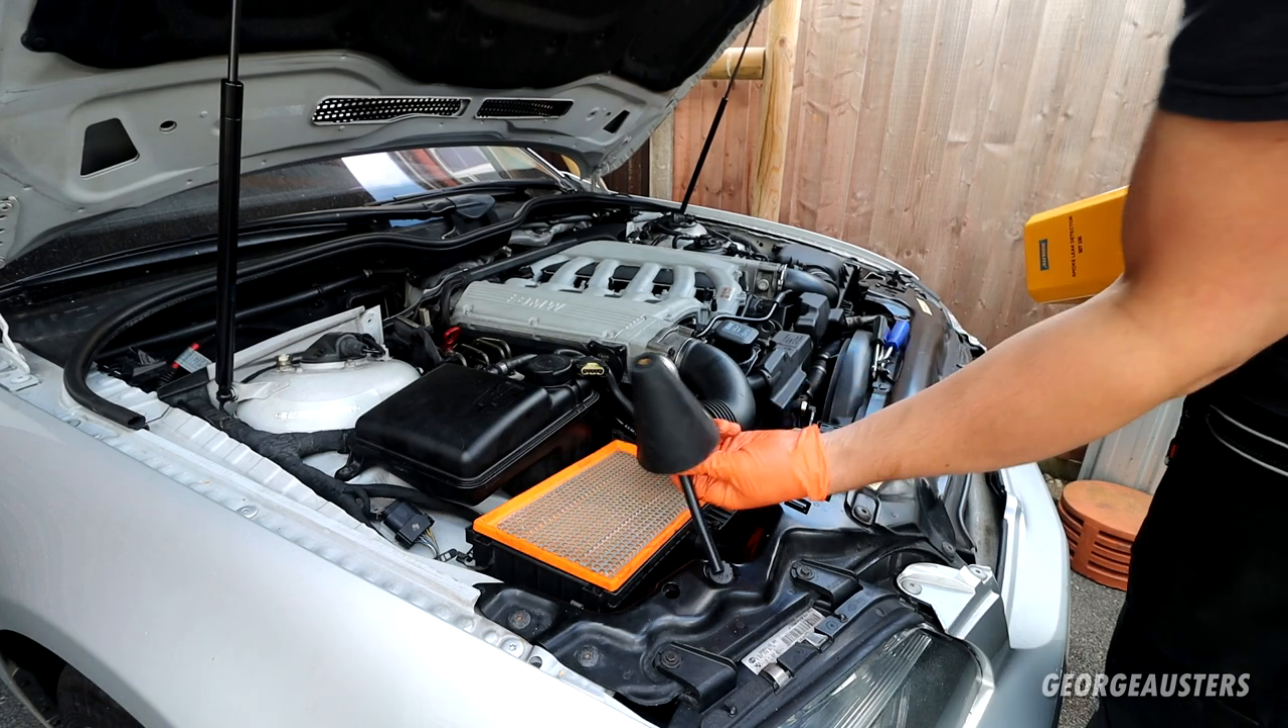So what I've done is I've removed the top of one of the air boxes.